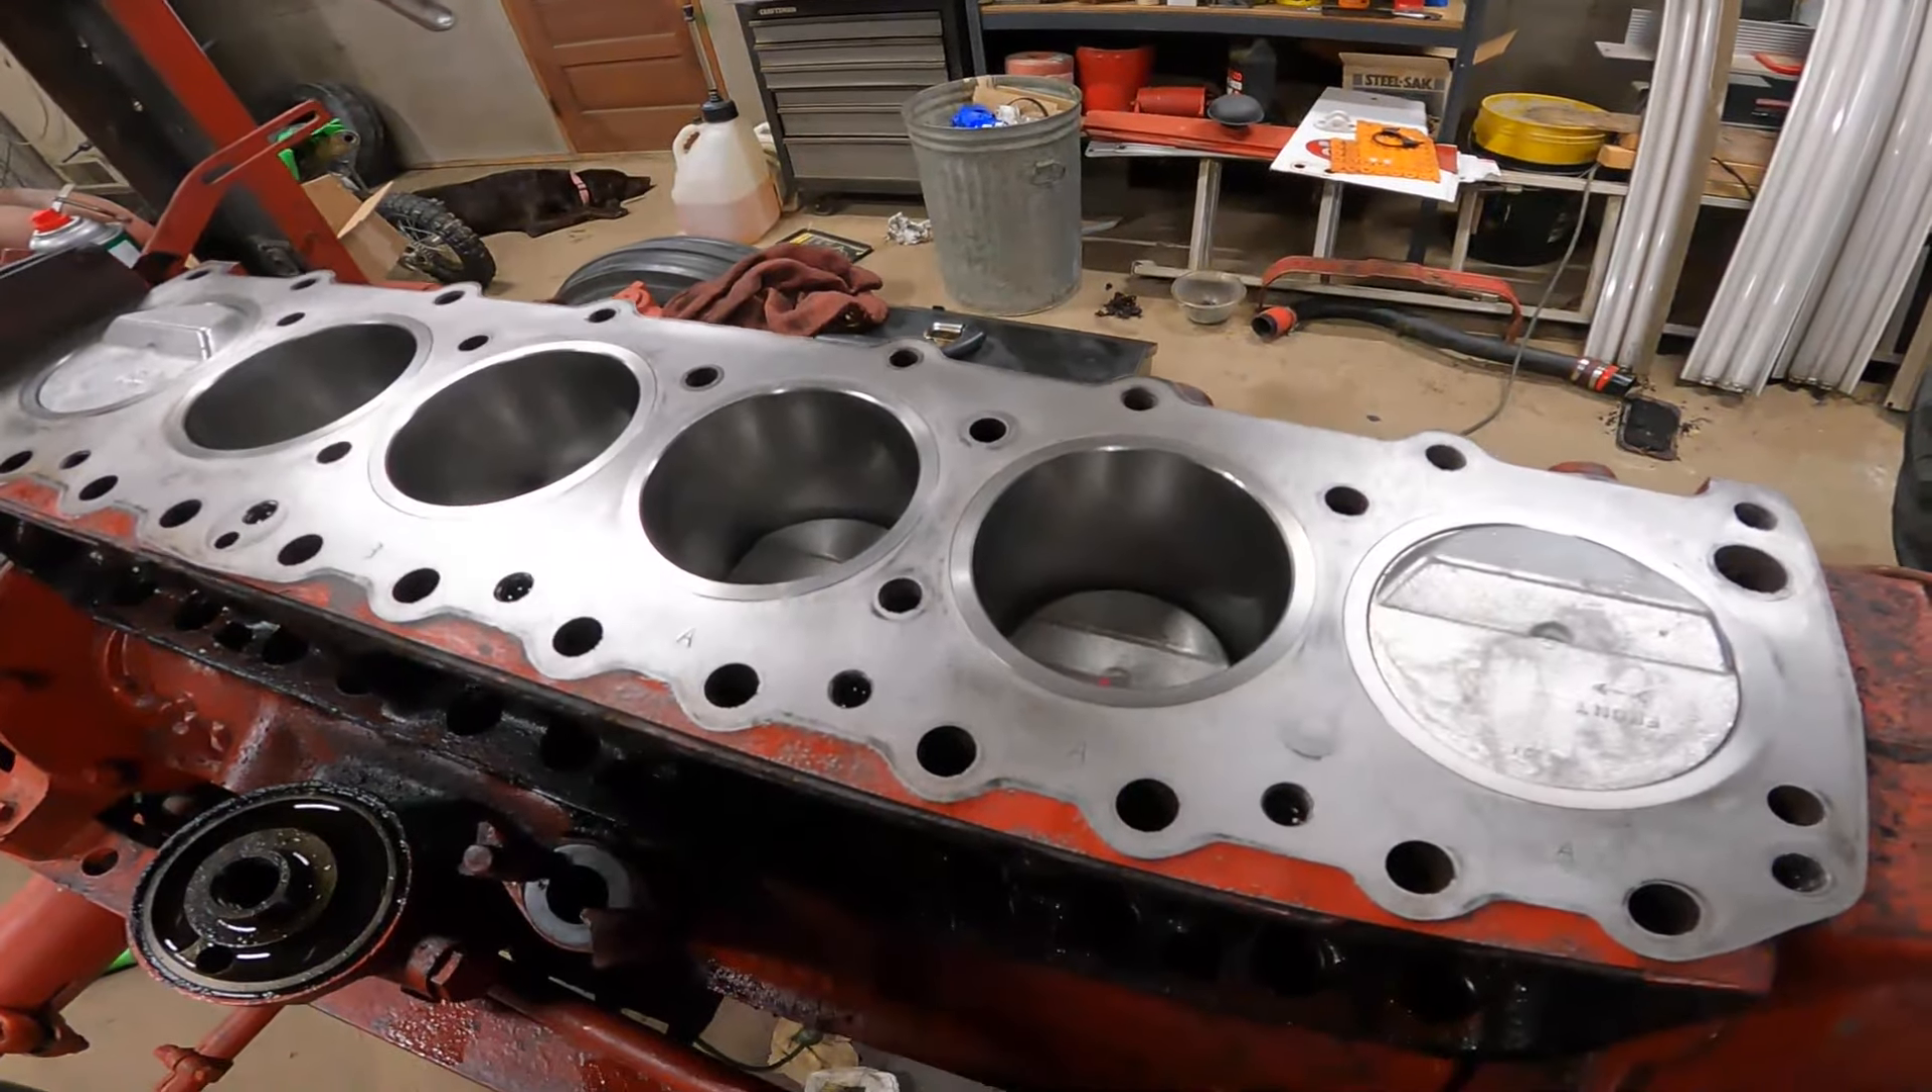We got the remaining sleeves put in and then we installed all the pistons so this part should be done.